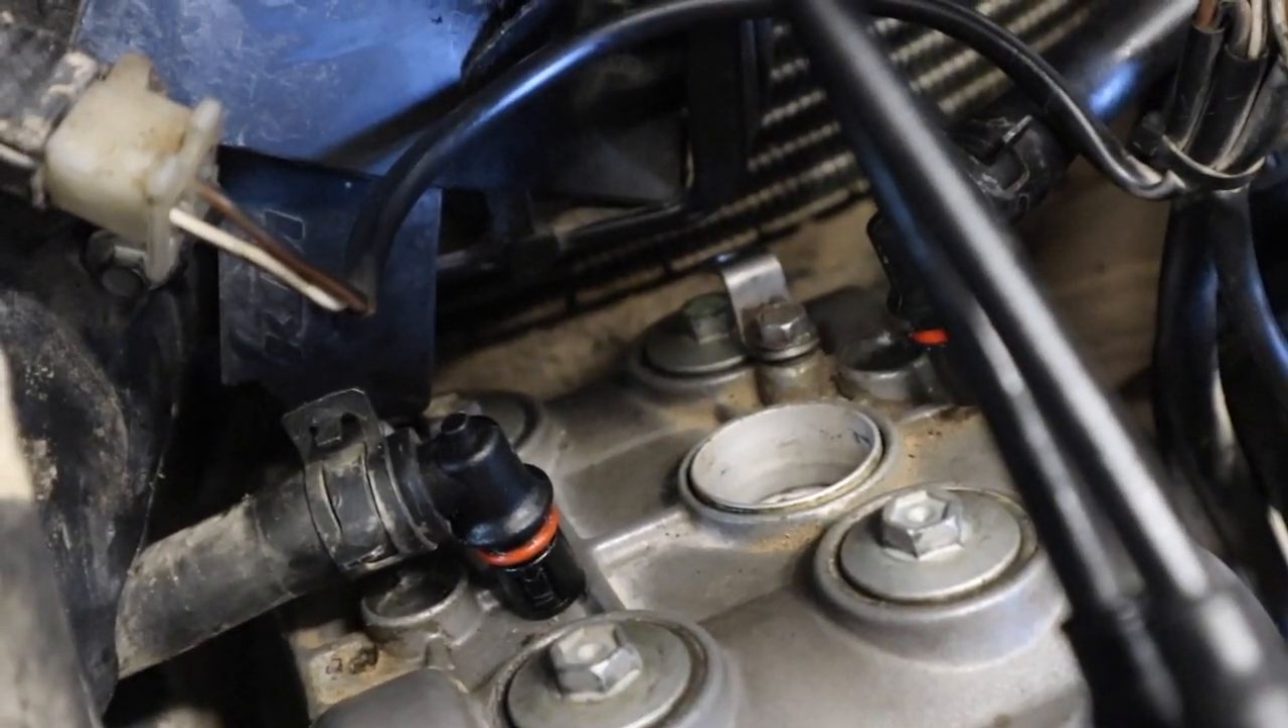Okay so if we look down there we can see we got the hose clamp on.